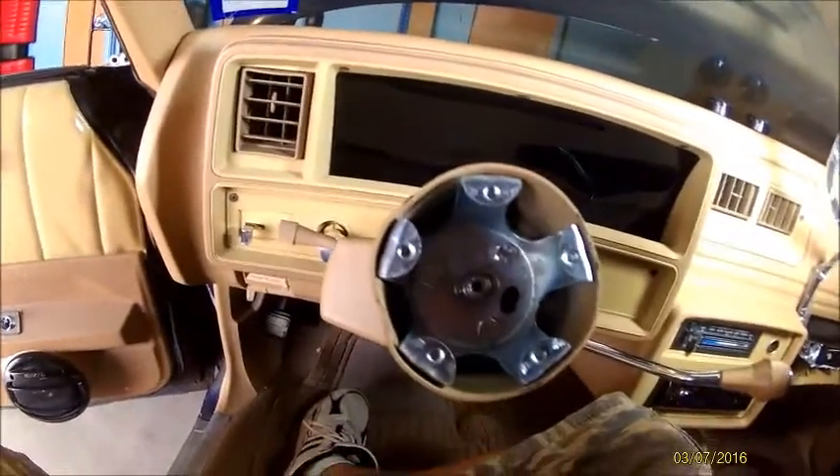All right so I got the steering wheel off.